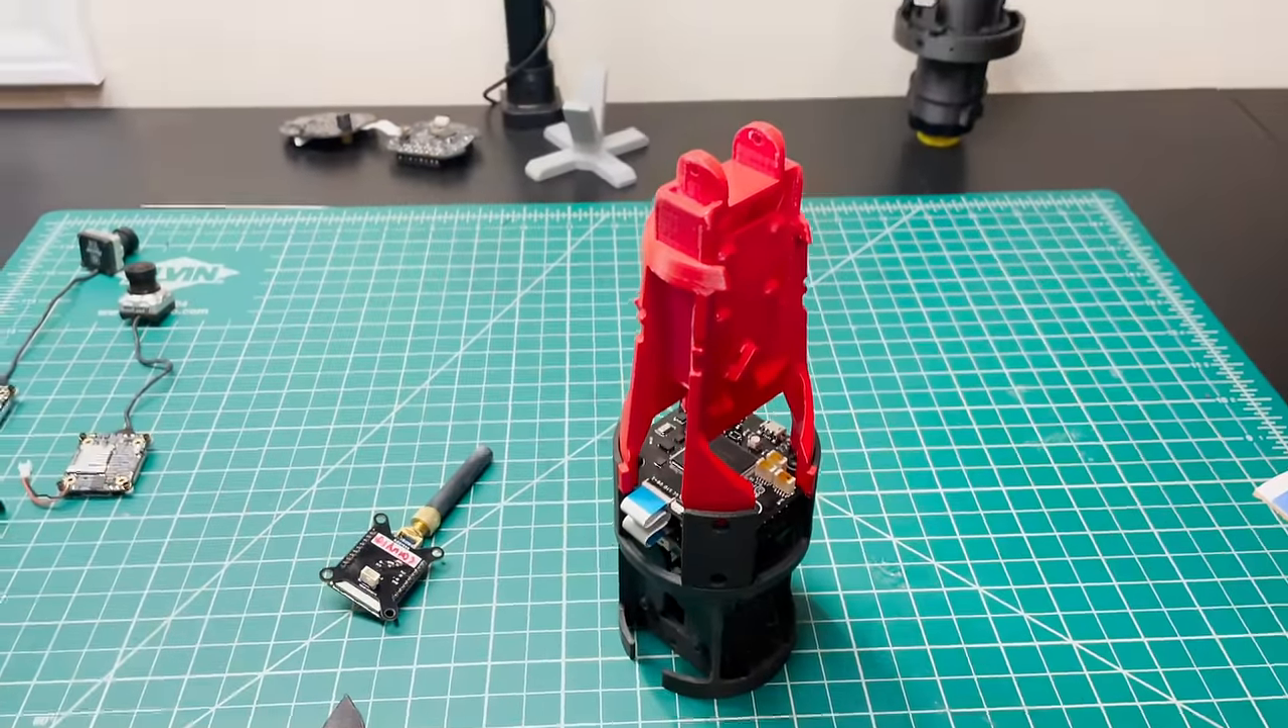So I've got all three of our main avionics assembly prints tentatively stacked together here.